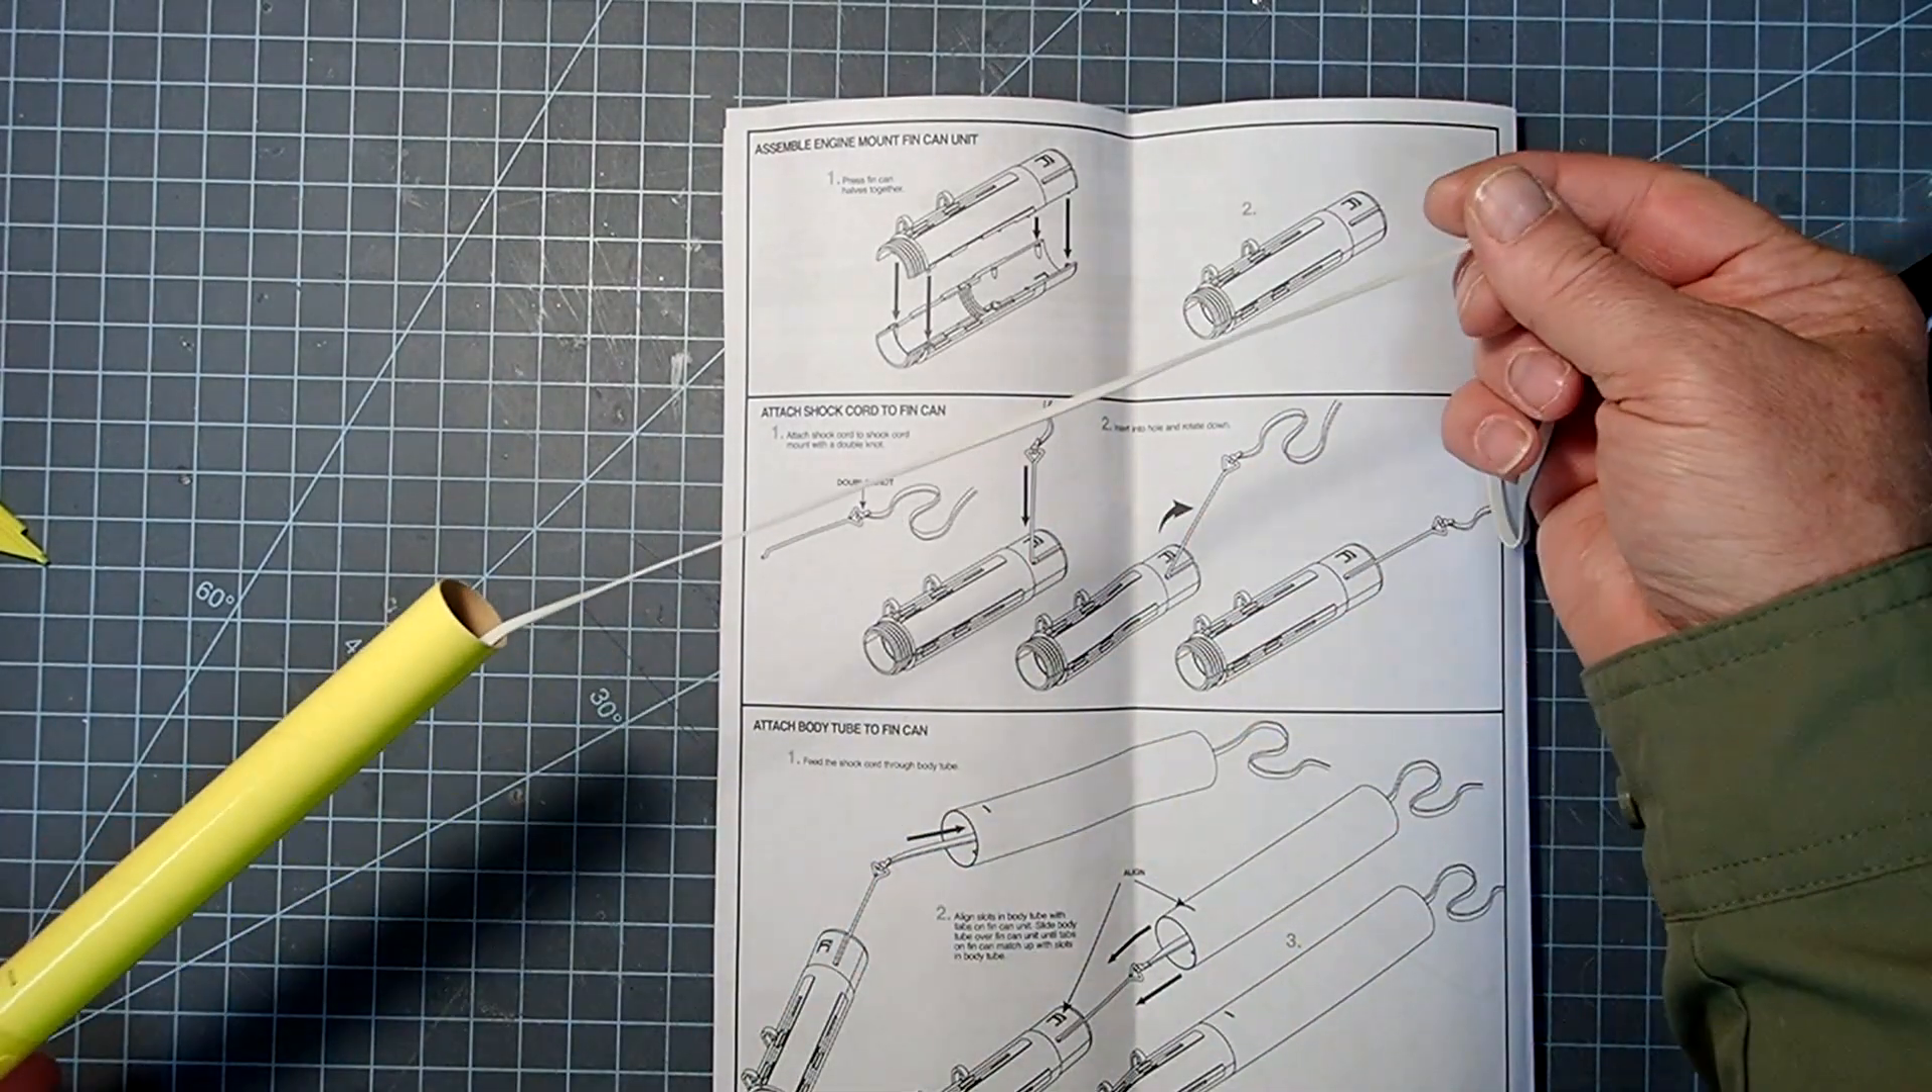All right, we've got our shock cord coming out the top.